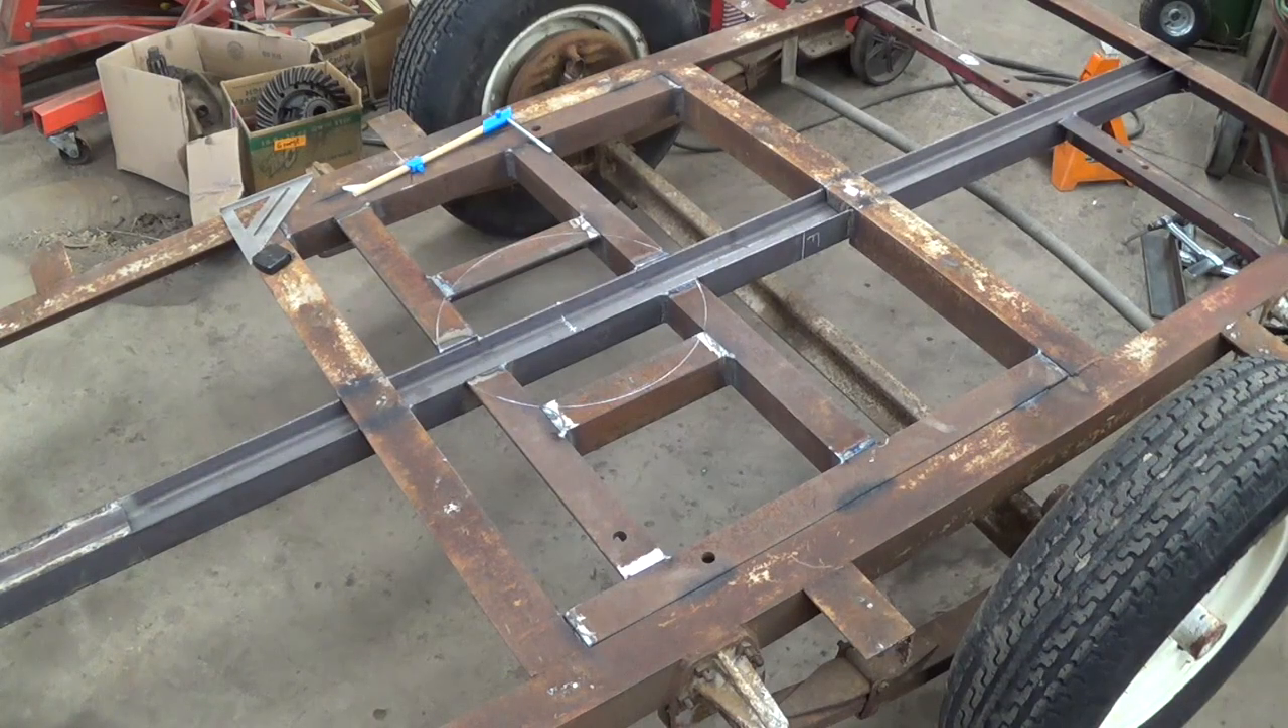Okay, so I've got my little grid system put in there to support that main pillar.